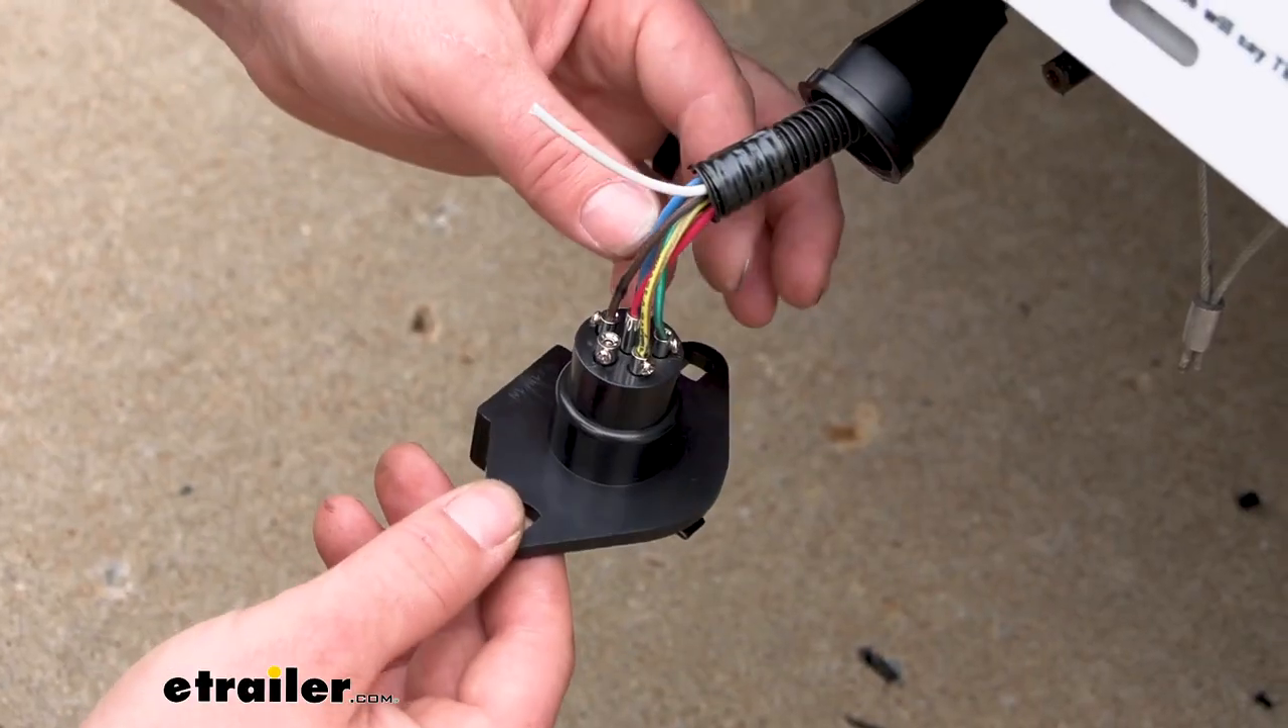I went ahead and got five out of the six wires hooked up already.